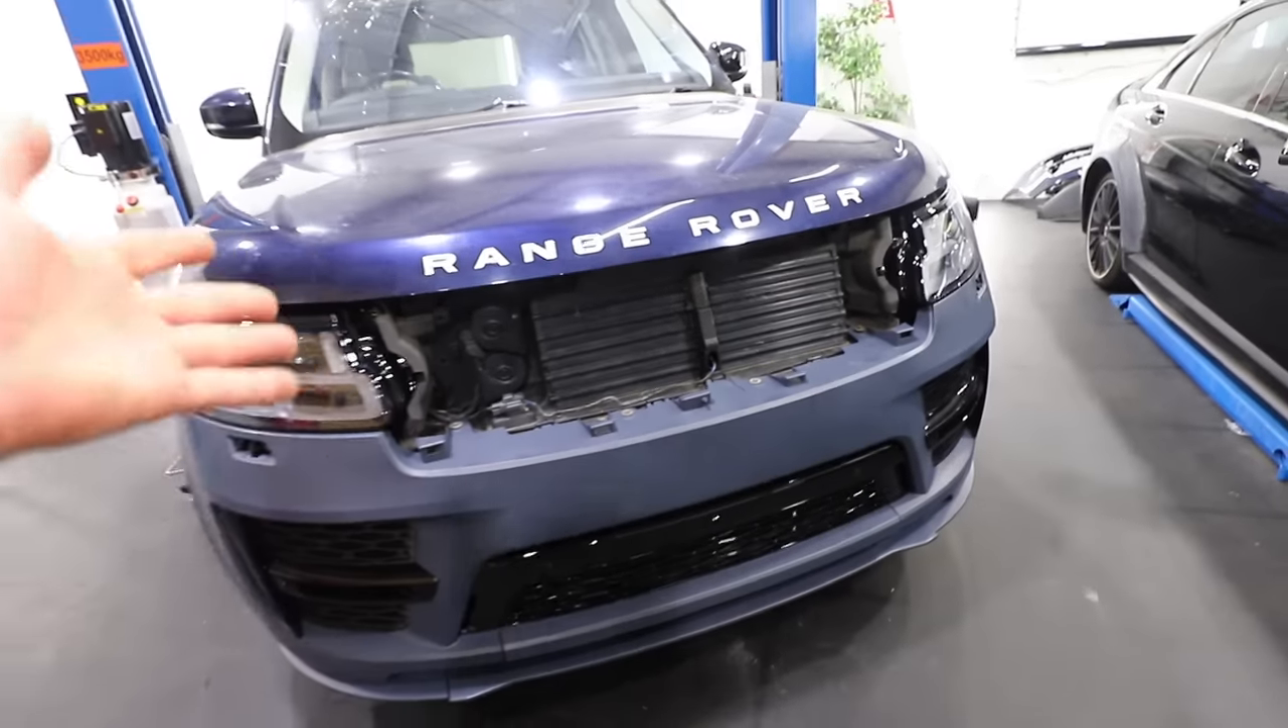Okay so we're missing a few parts quite obviously there is a grill which is missing.